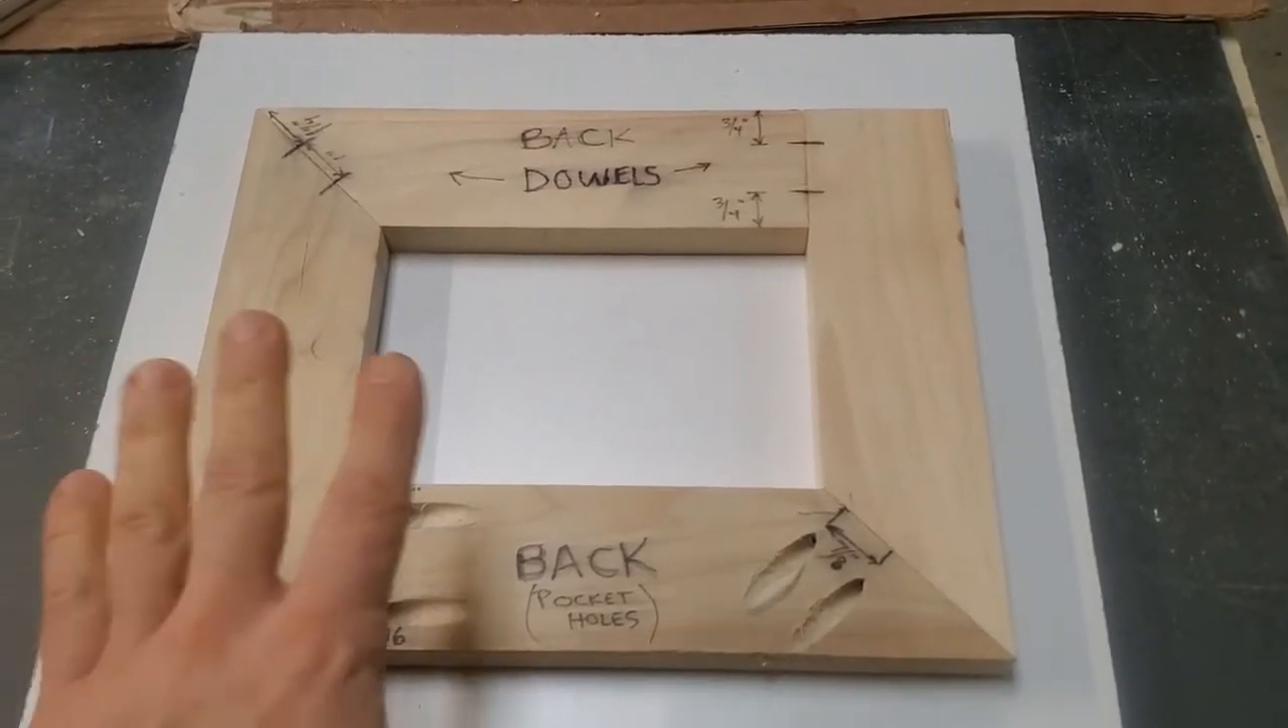Frame is done it's all put together pocket holes dowels.